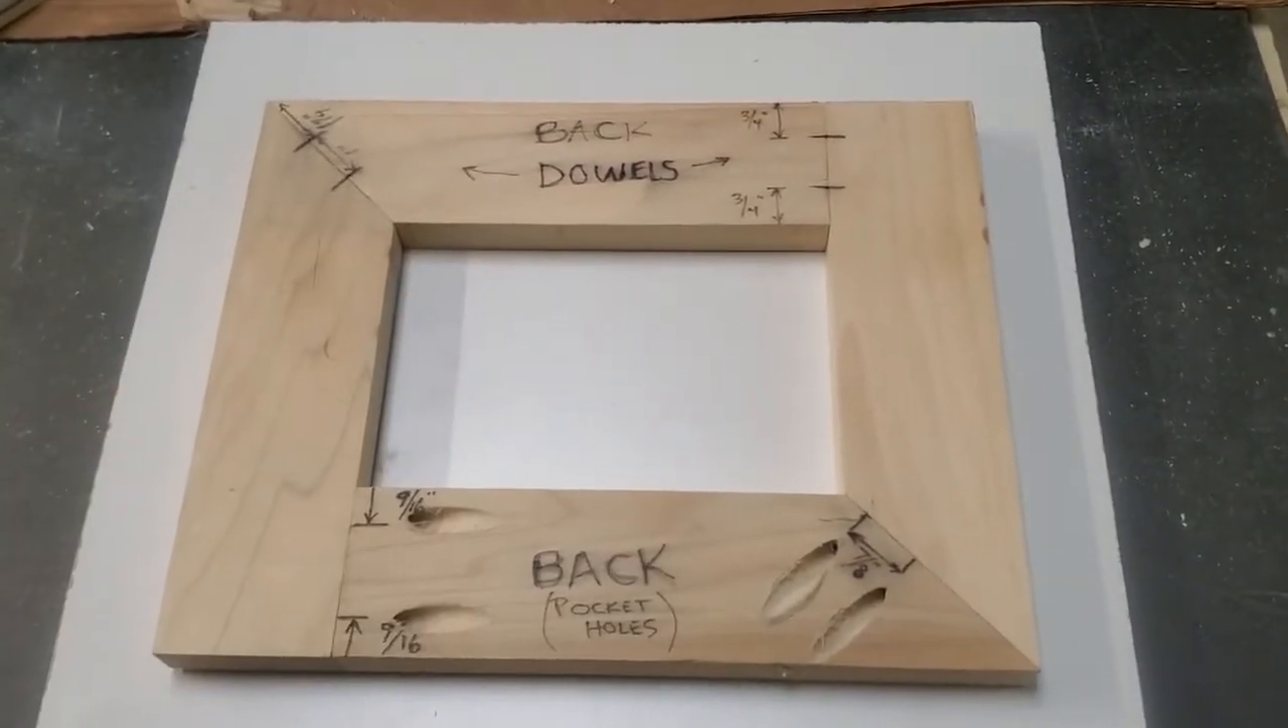Frame is done it's all put together pocket holes dowels.